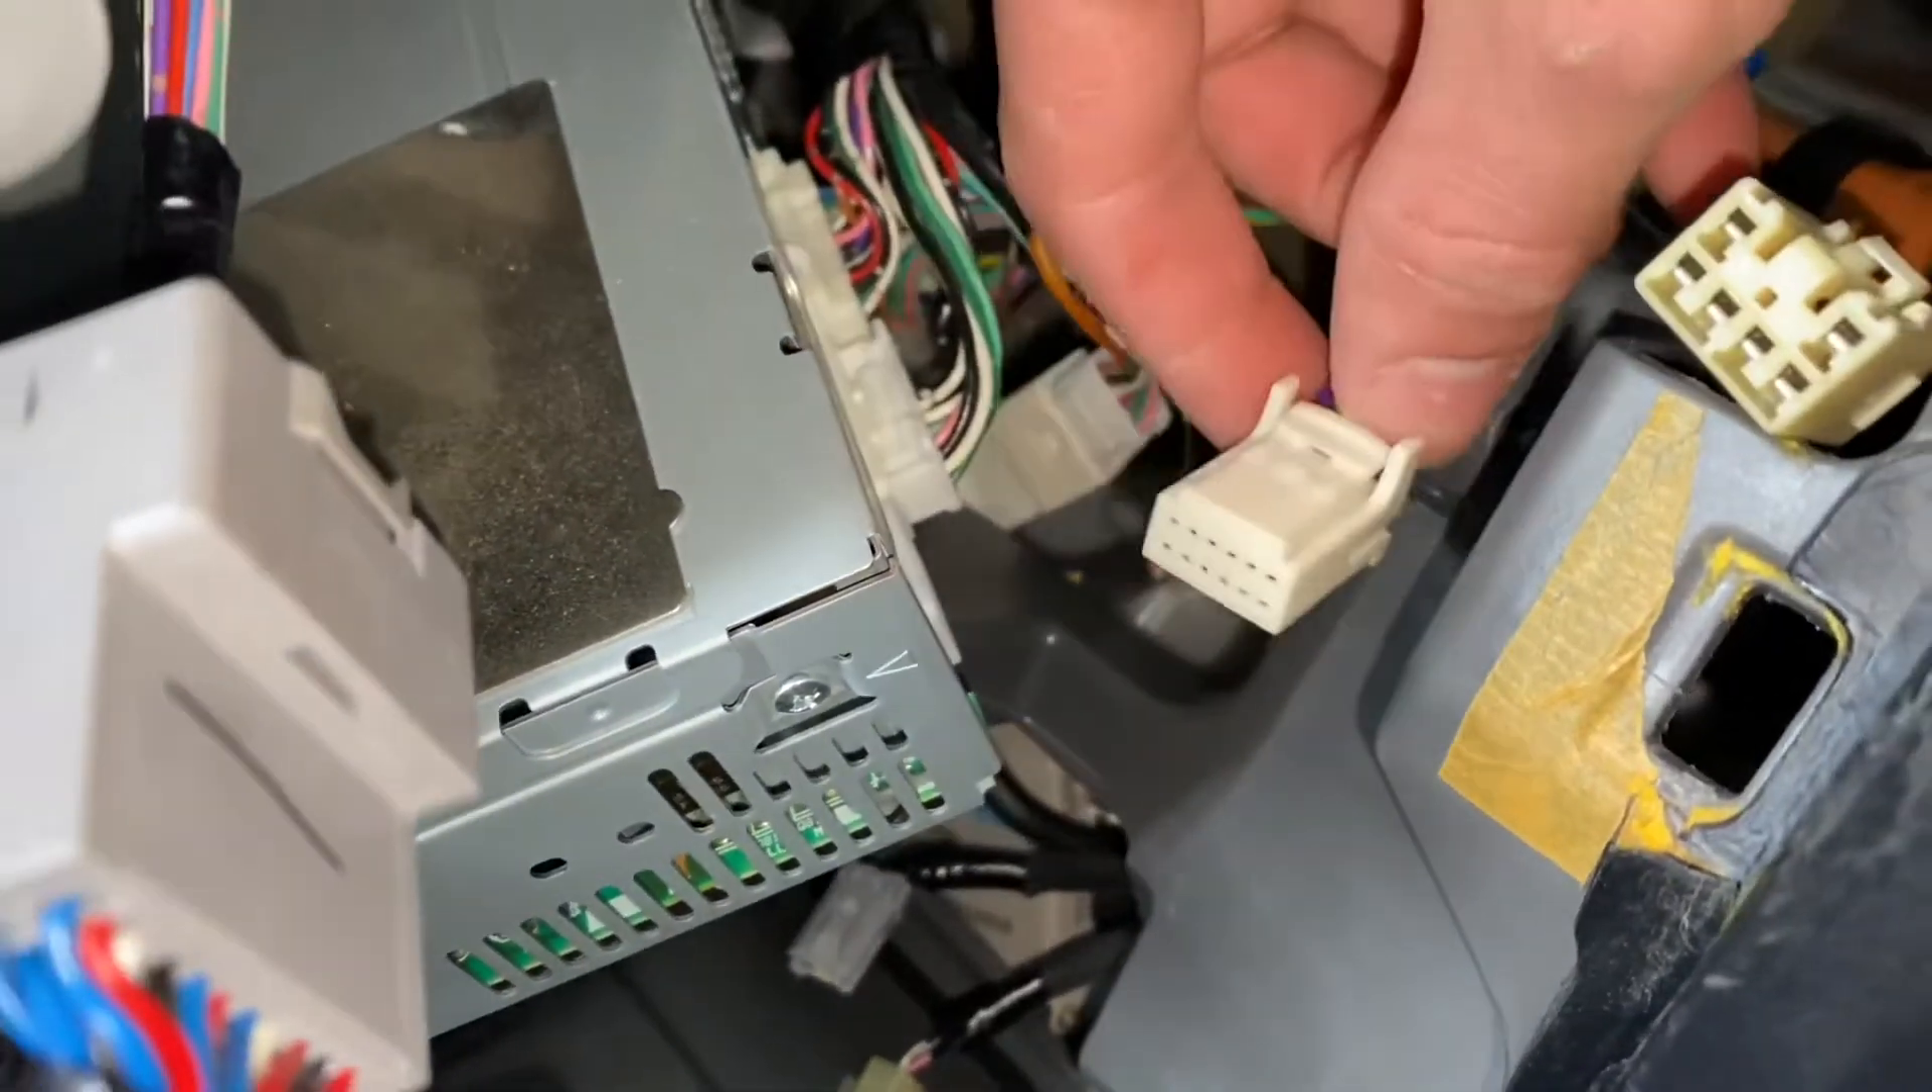Now this little plug ended up being way more of a bear to remove than I'd like to admit, but it finally came out.